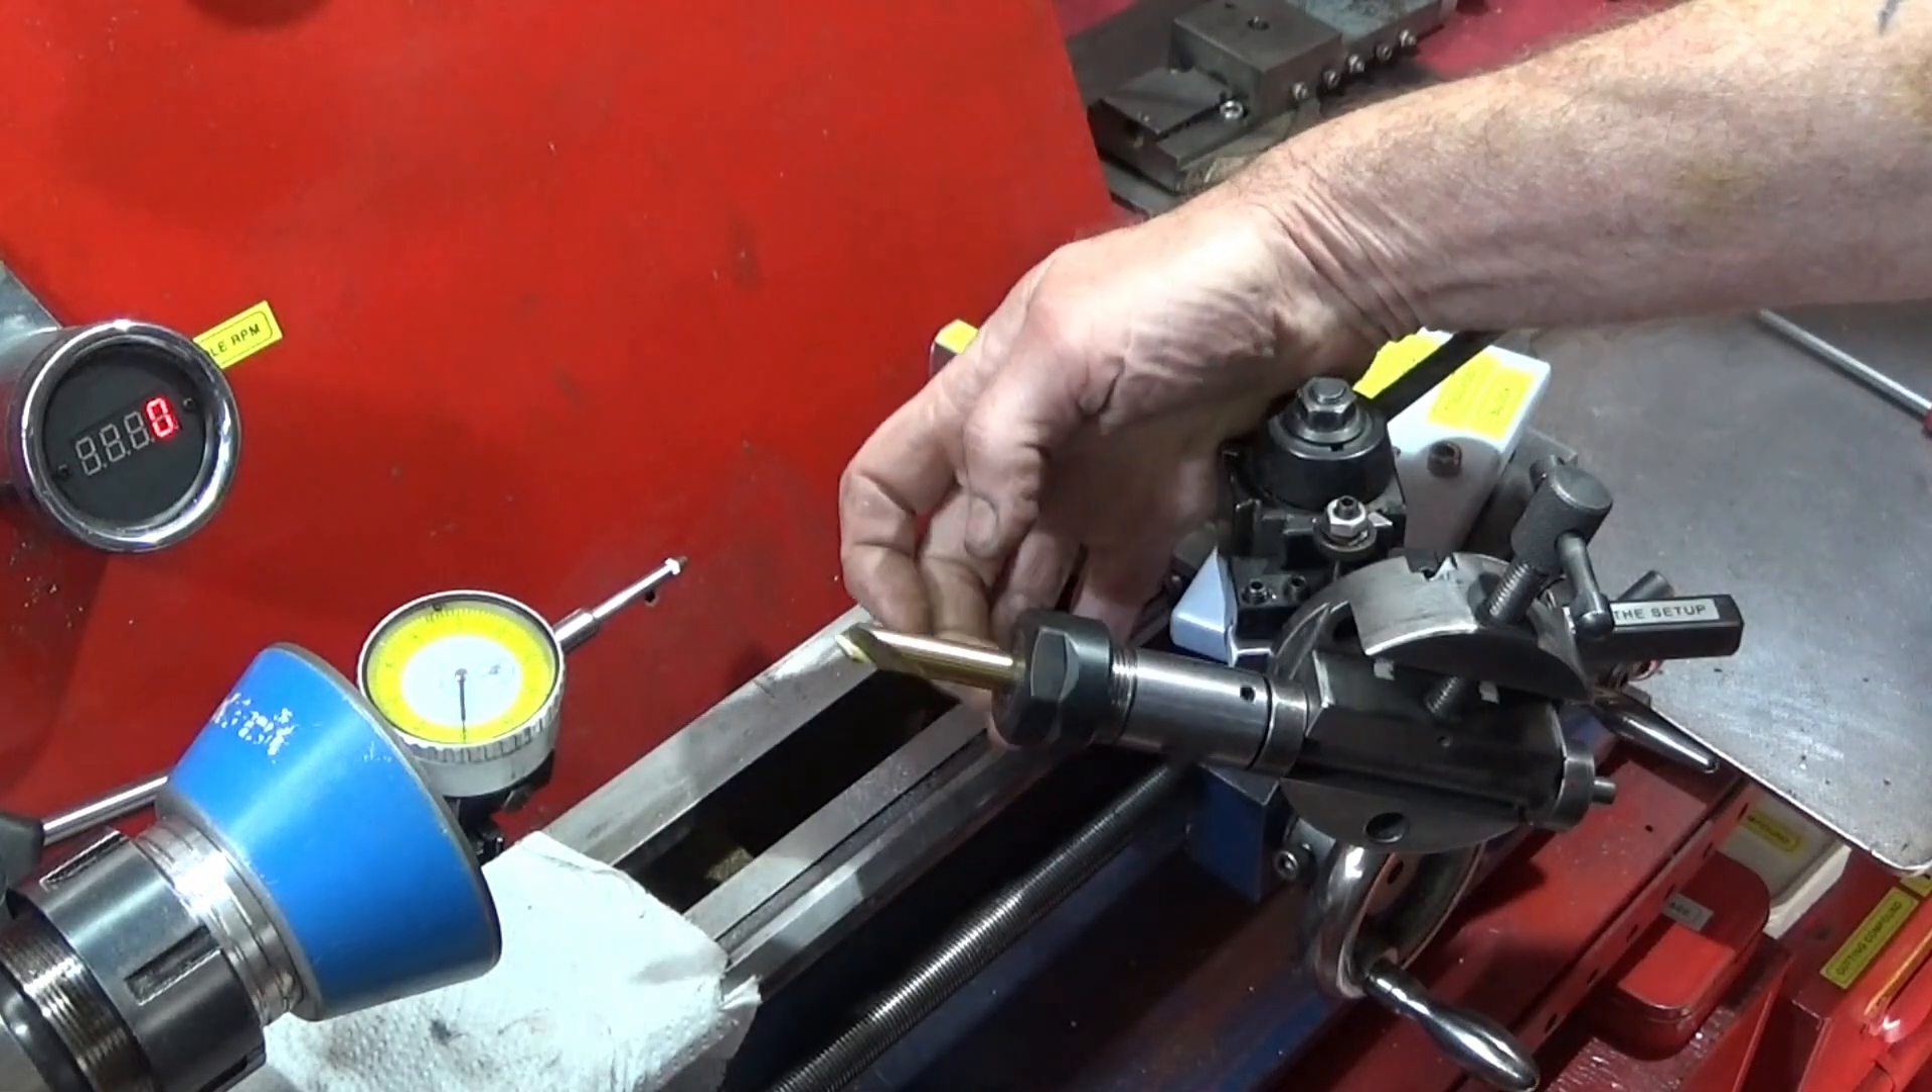The spot drill is already locked into that ER collet chuck.